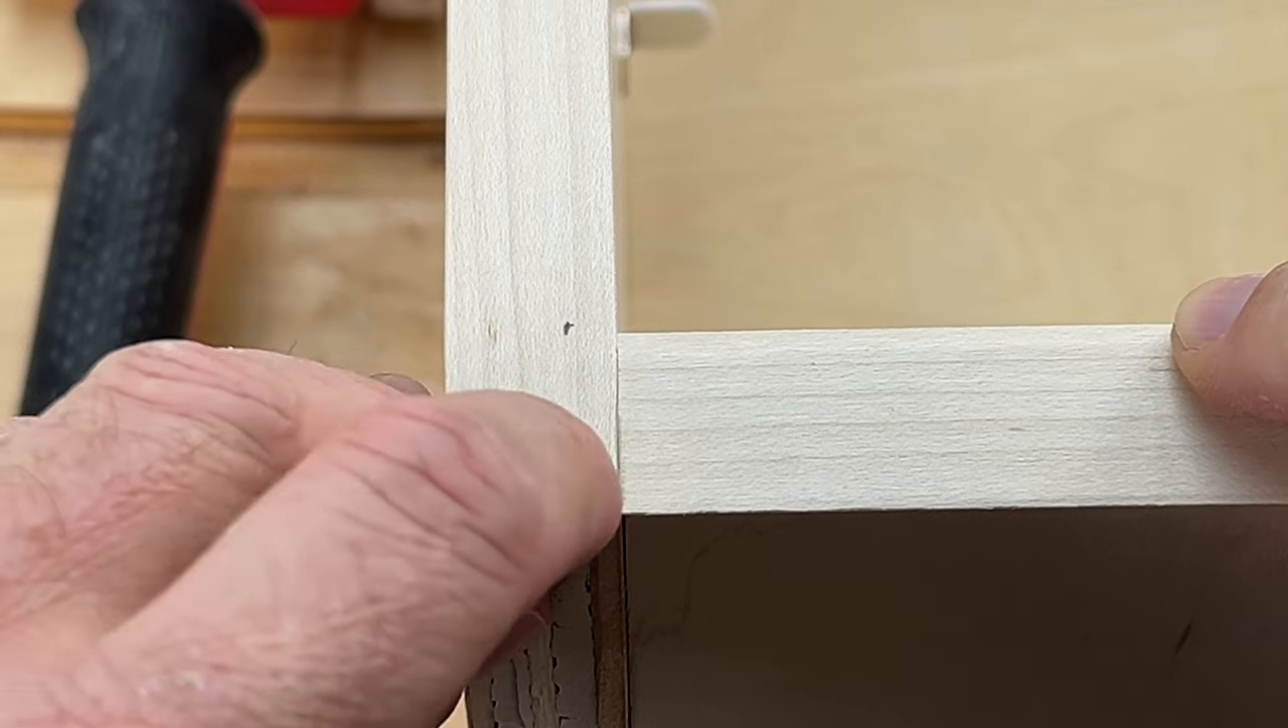Look at that. That seam is perfect. It is right on that edge. There is no gap. It couldn't be closer and that's what we're looking for.